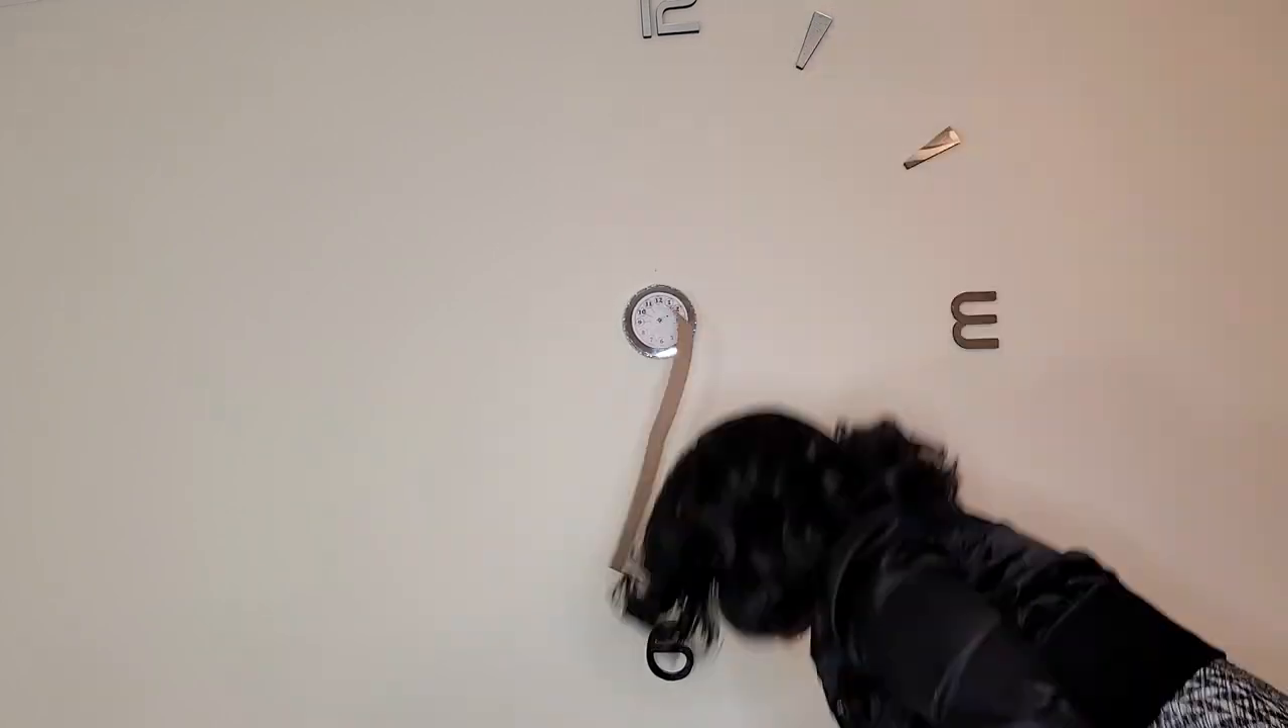Yes guys, I realized I placed the three in the wrong direction.